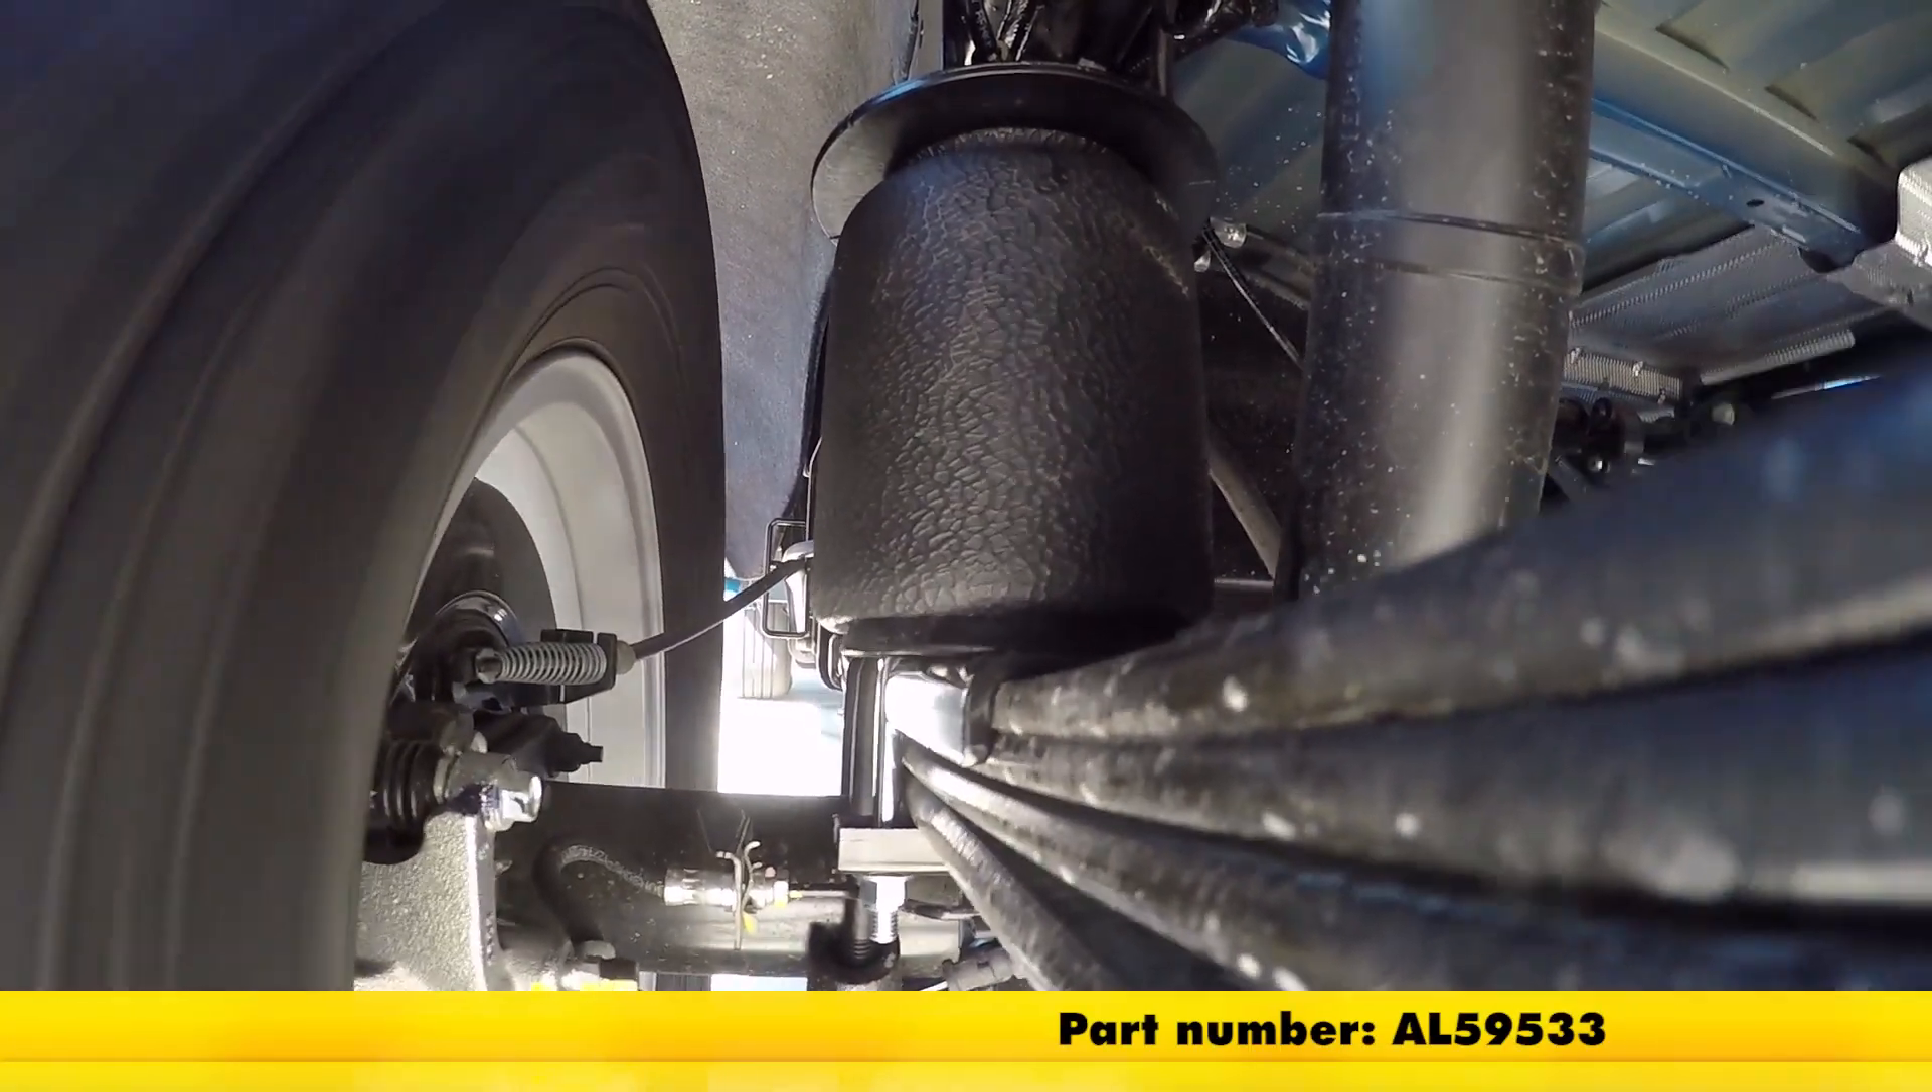And that completes our installation of Airlift's Ride Control Air Helper Springs on our 2018 GMC Canyon.